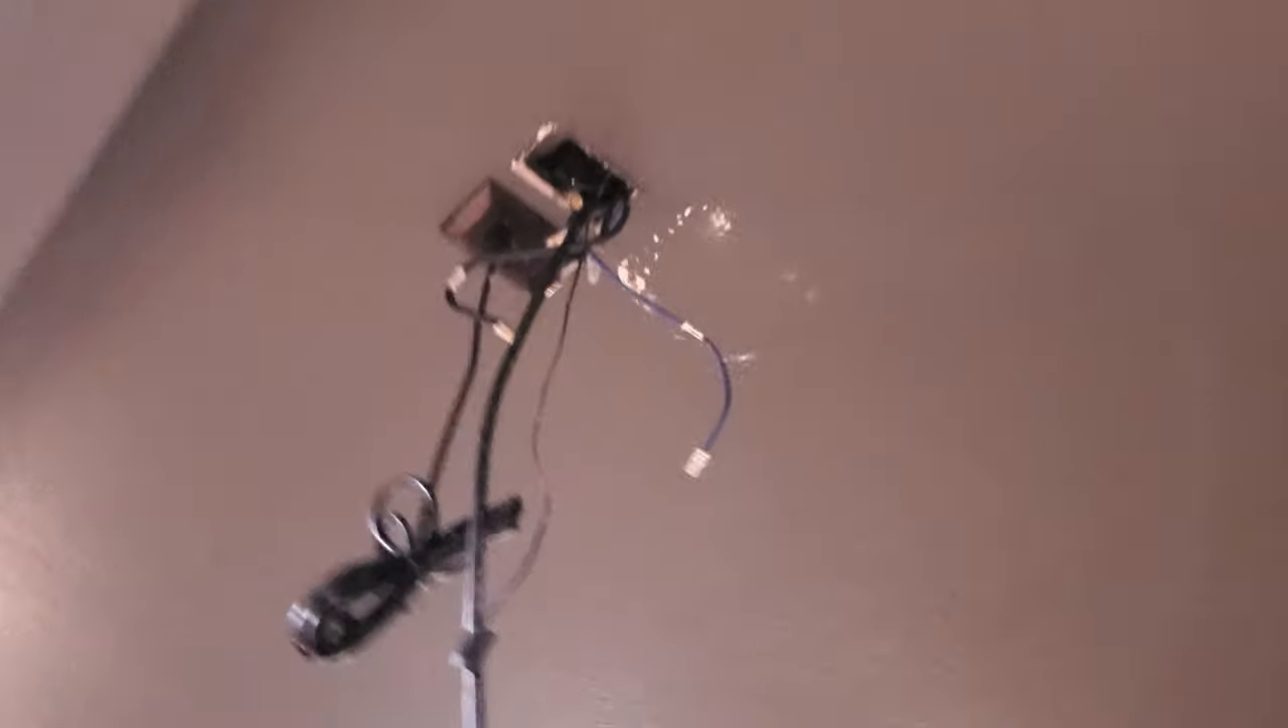All right, so we've got the old projector down. You can see some cables.